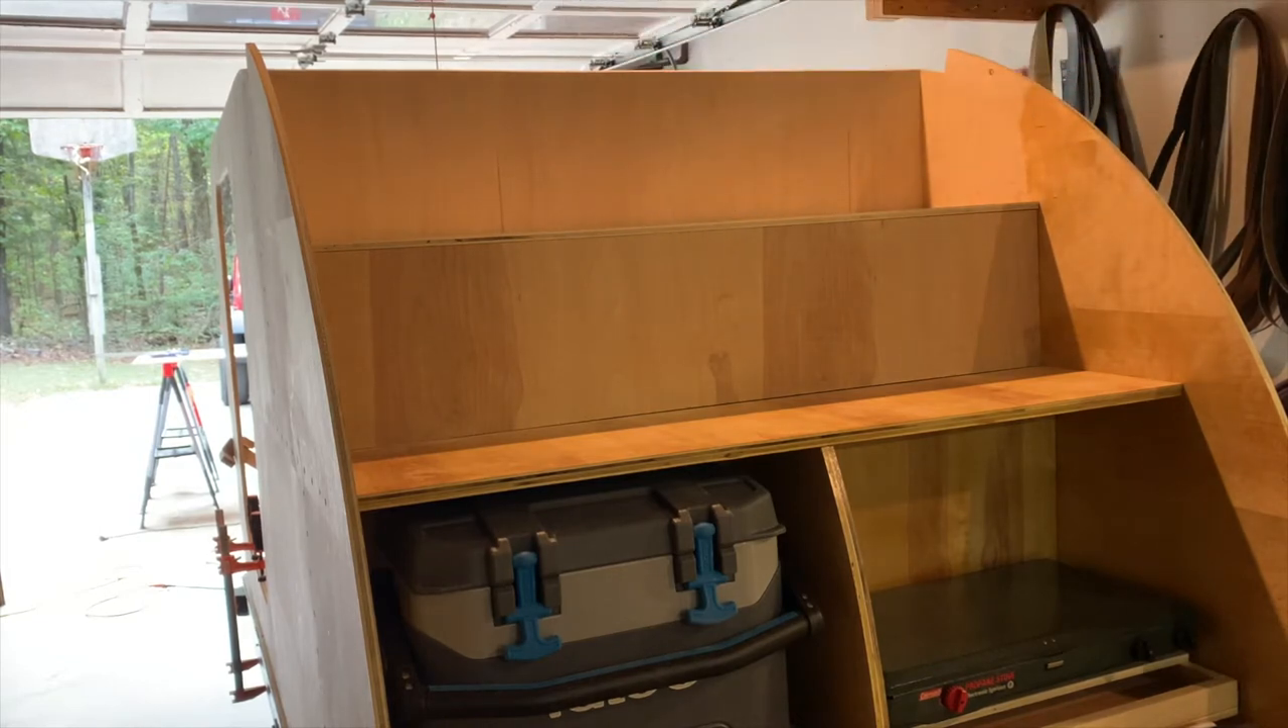Okay, I've got my cabinet front panel and top panel on.